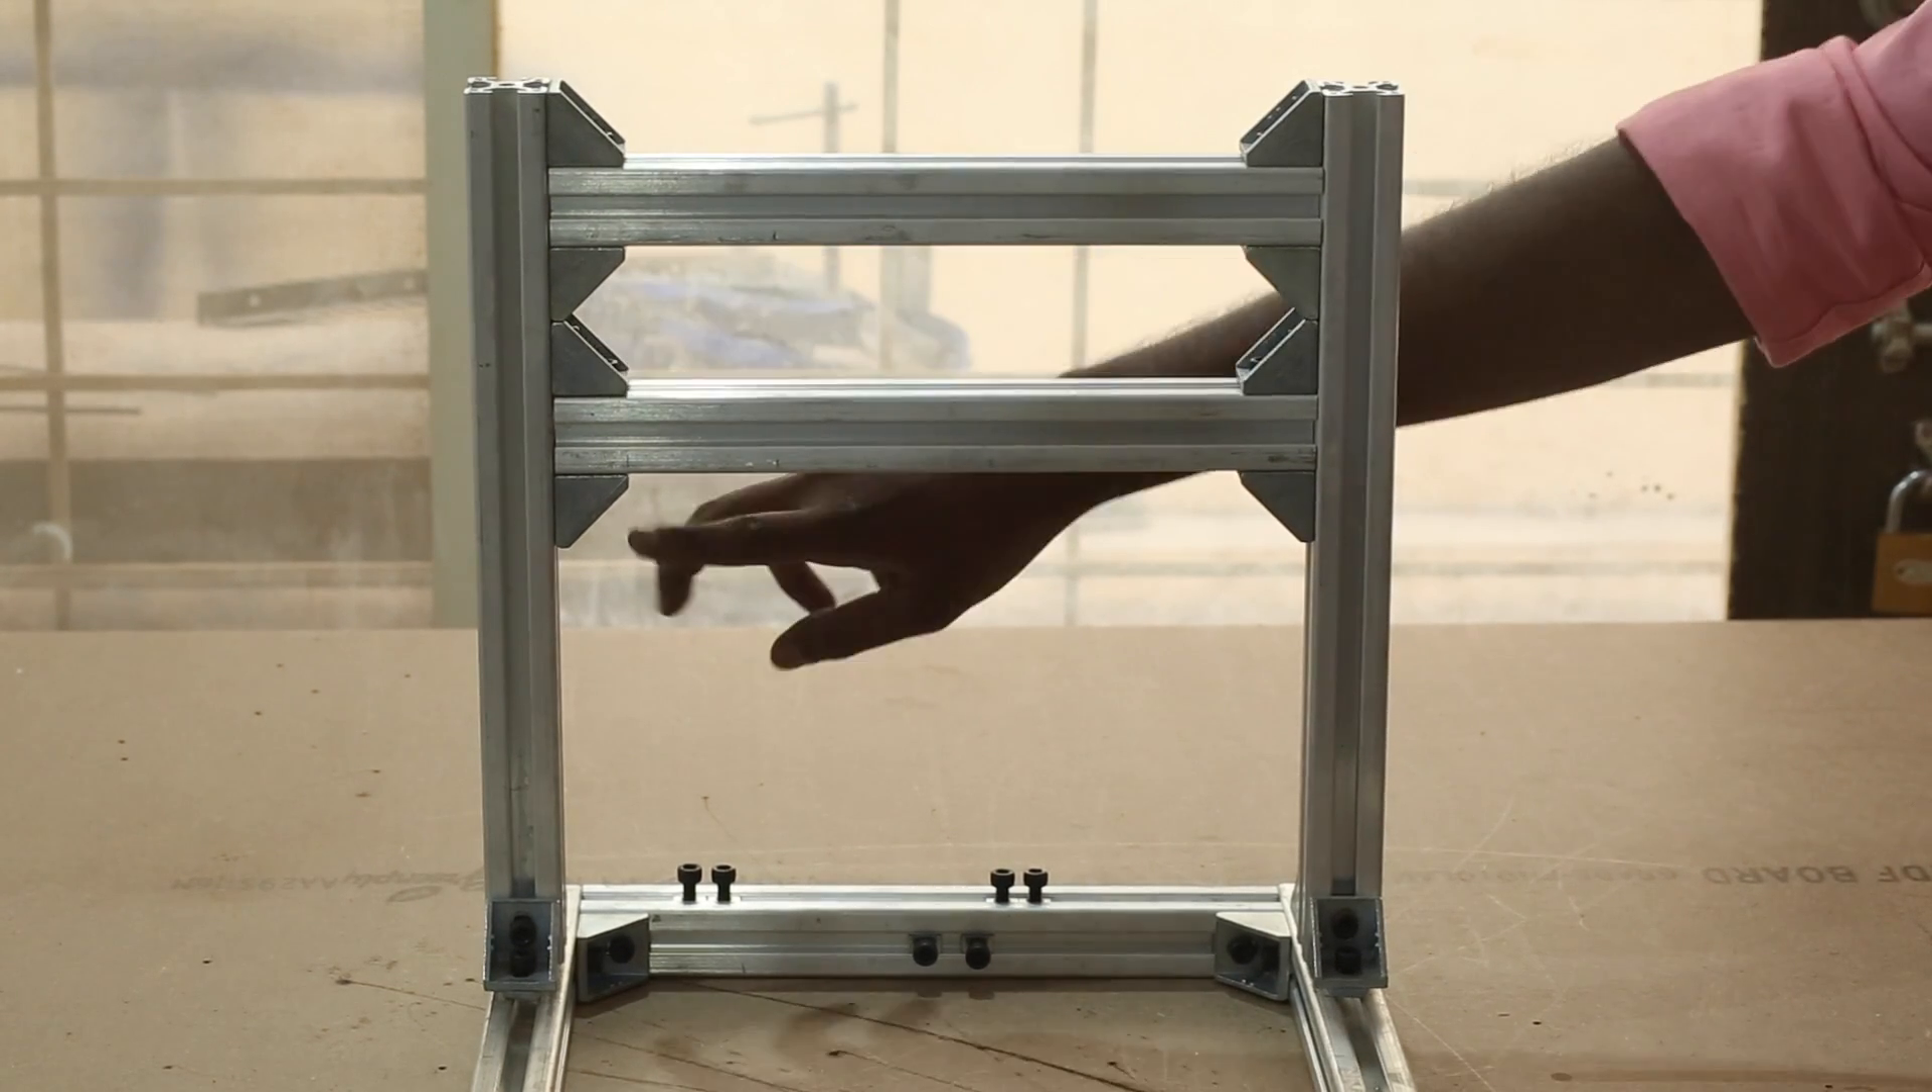I have basically made the same kind of connections using corner blocks. These two pieces of extrusion in between provide the lateral support required.